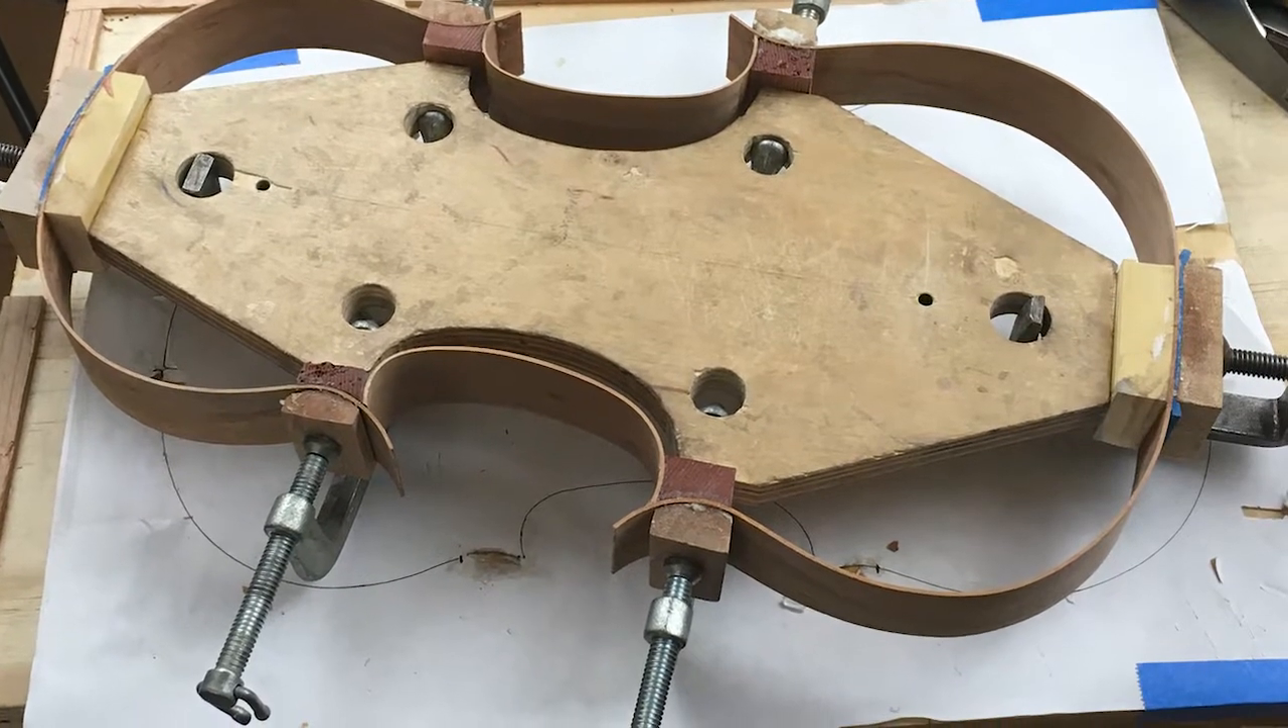And there's the ribs in place.